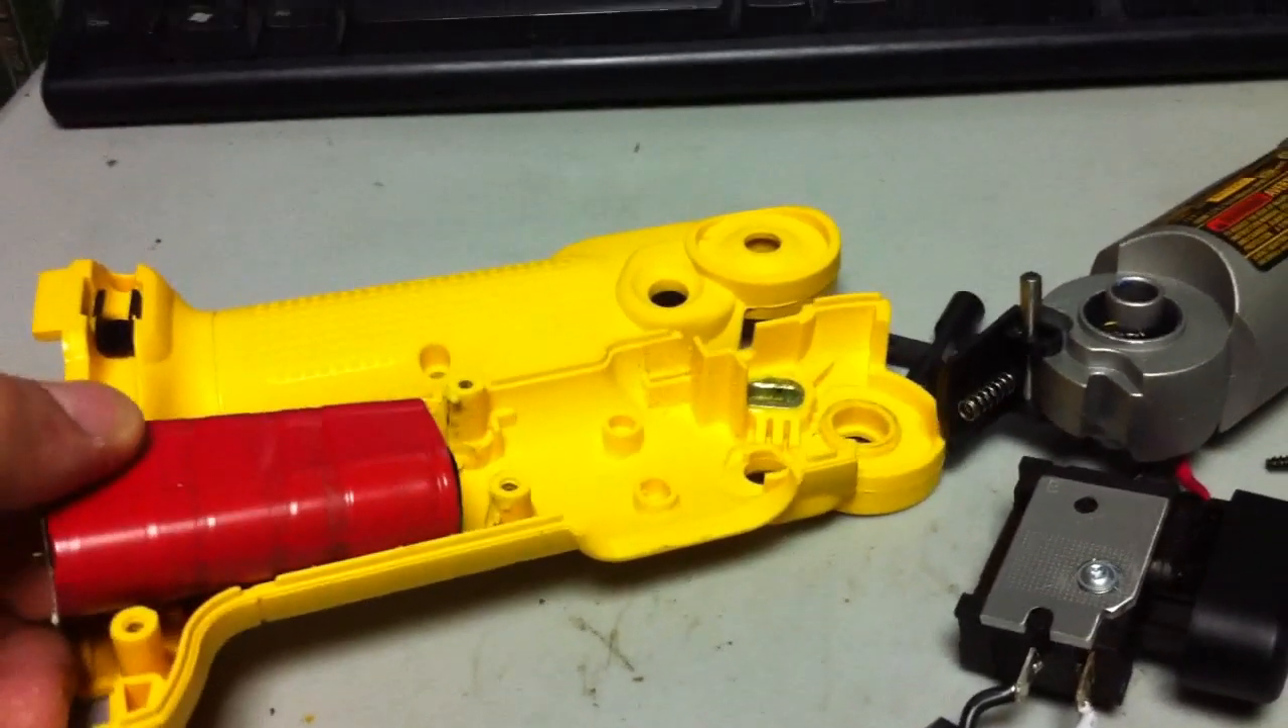After some light Dremeling and washing off my plastic sleeves I got the batteries to fit inside where I wanted them.